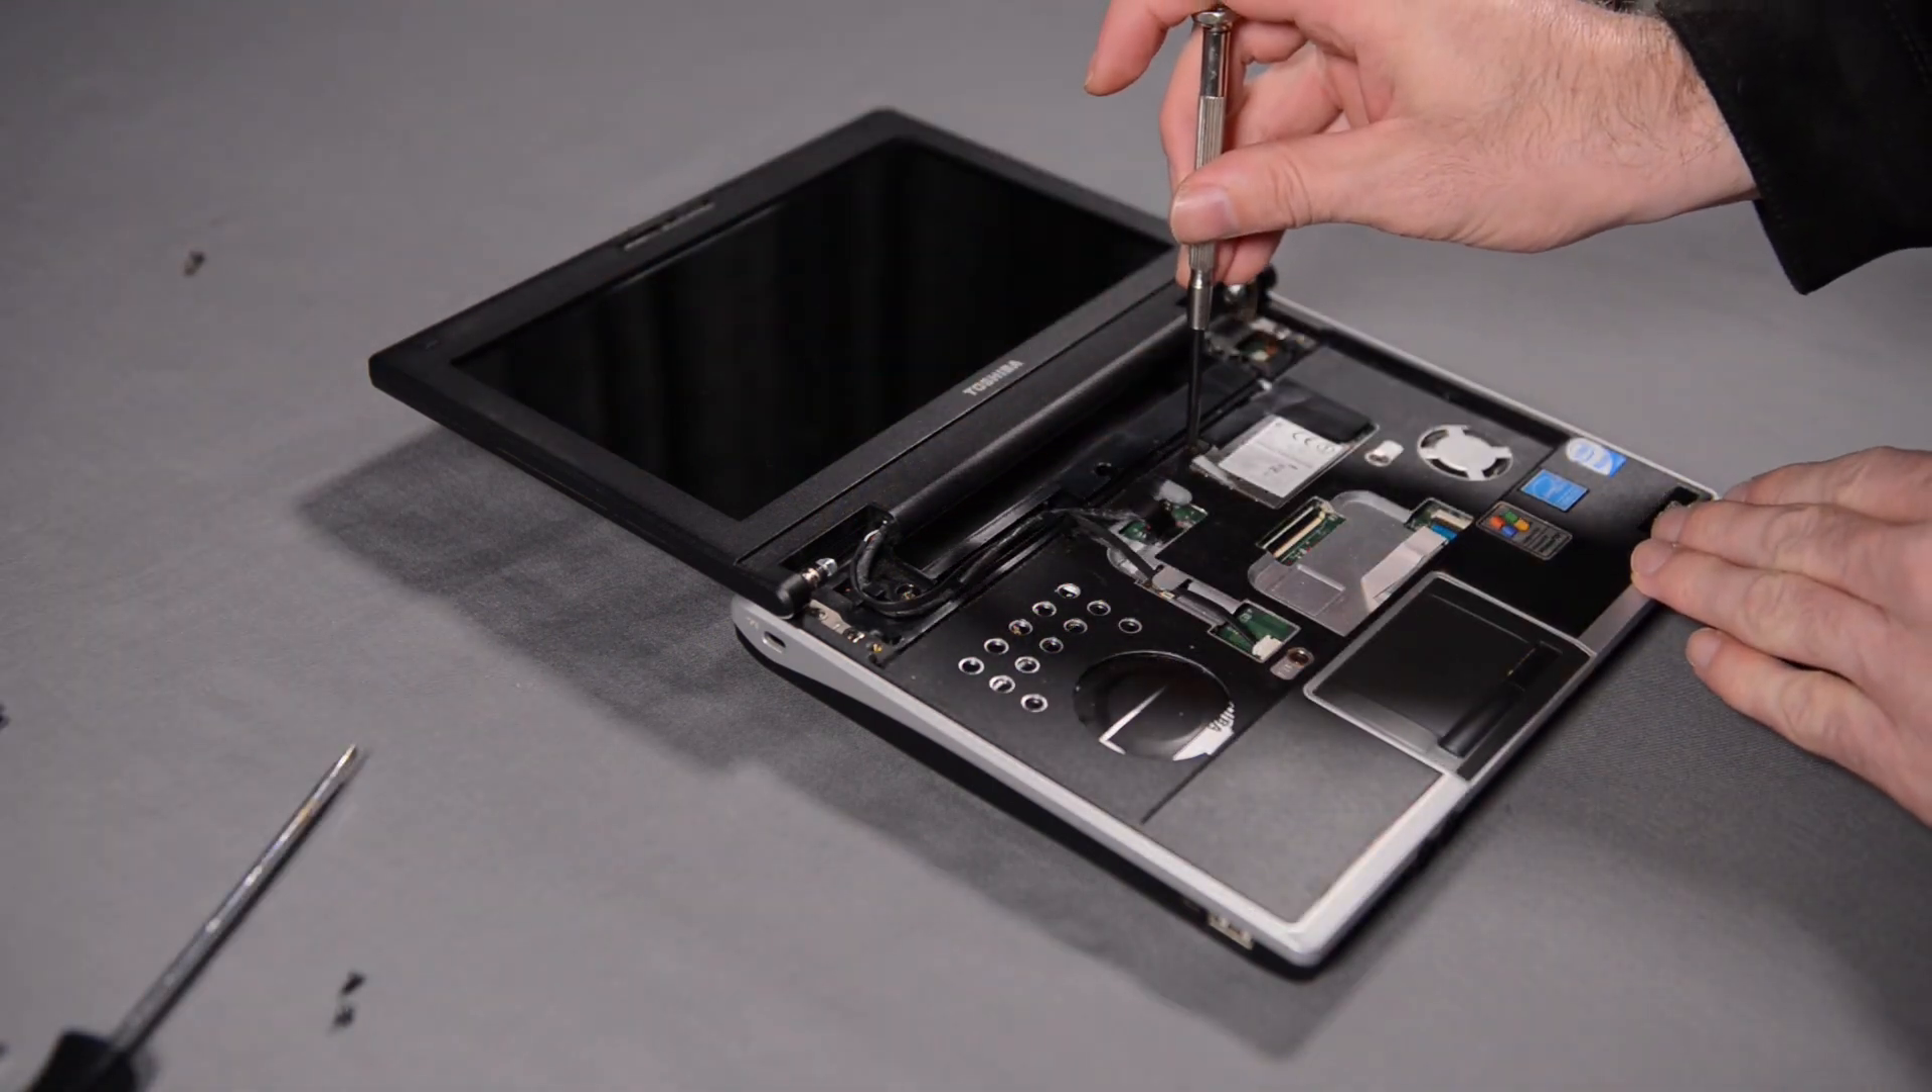With the keyboard out of the way, I start to remove the screws that hold the palm rest in place.